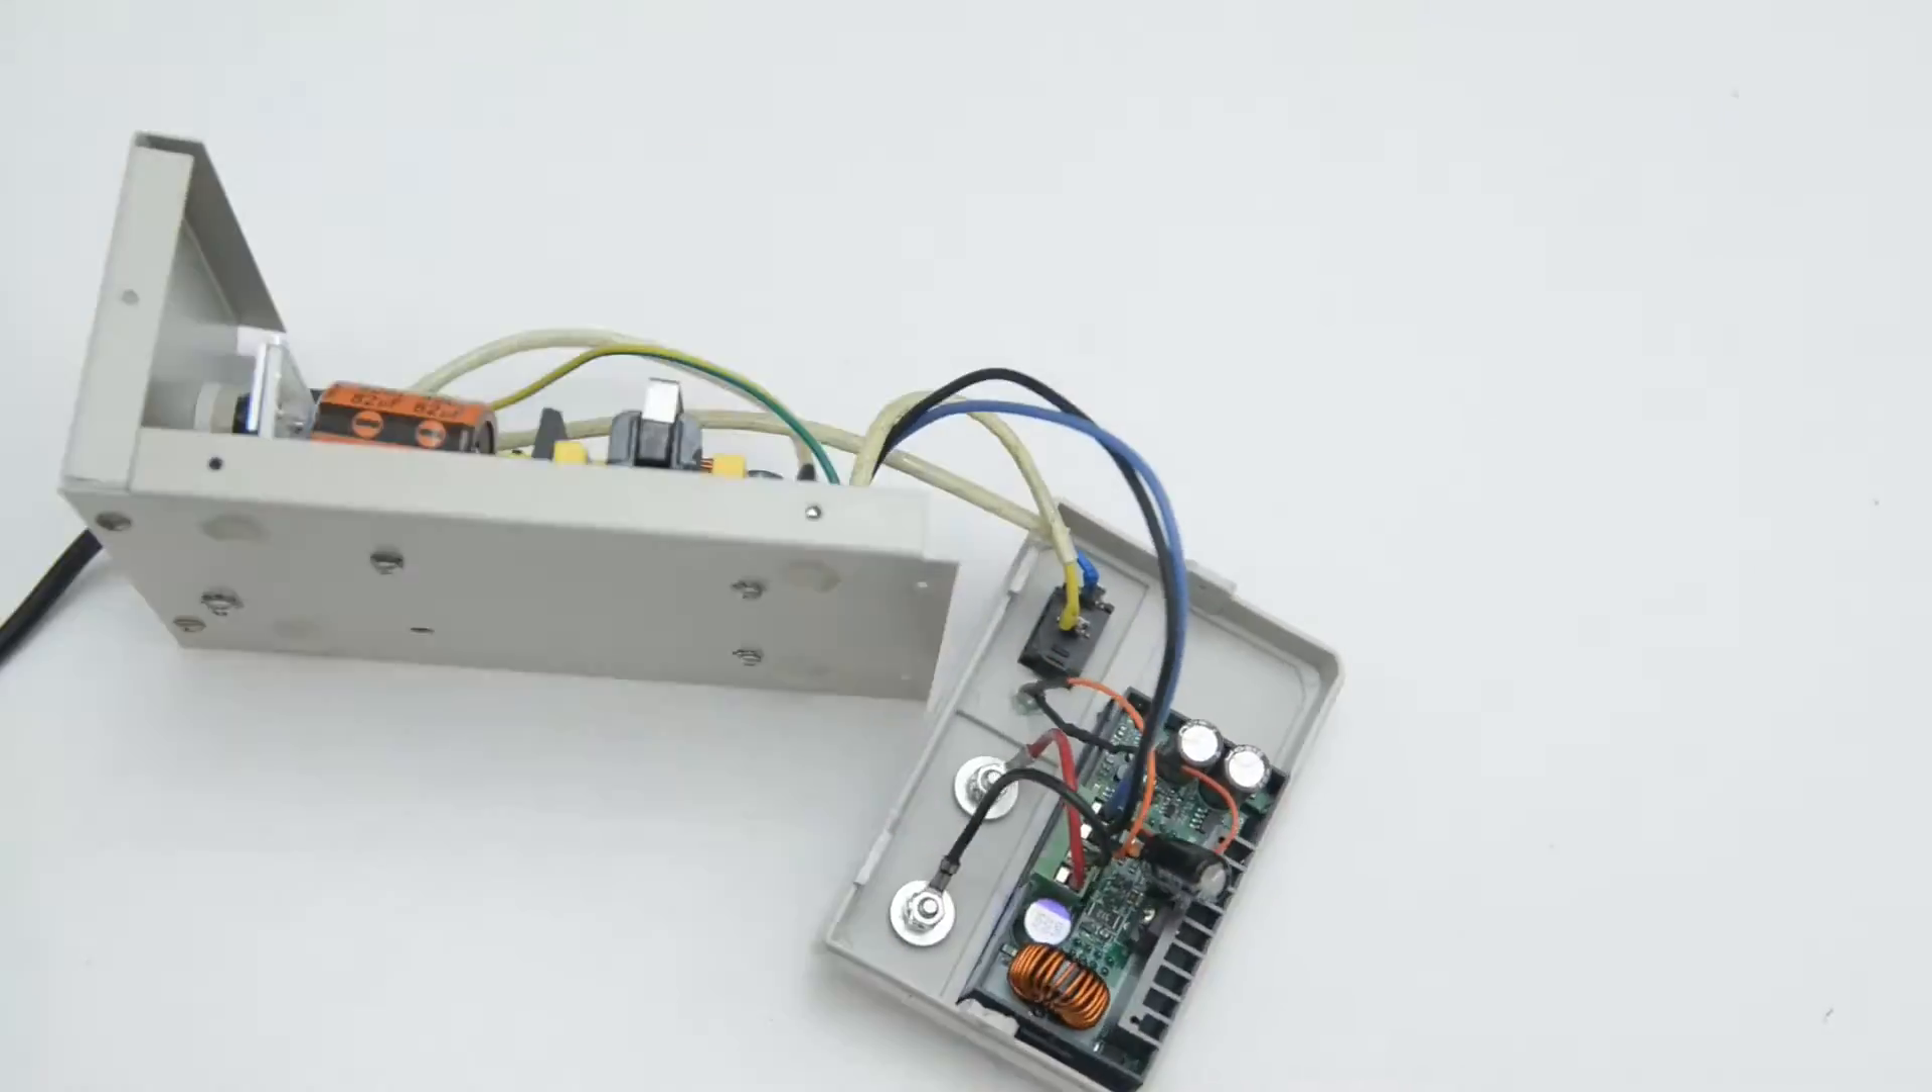Solo queda colocar la tapa de la fuente de alimentación.